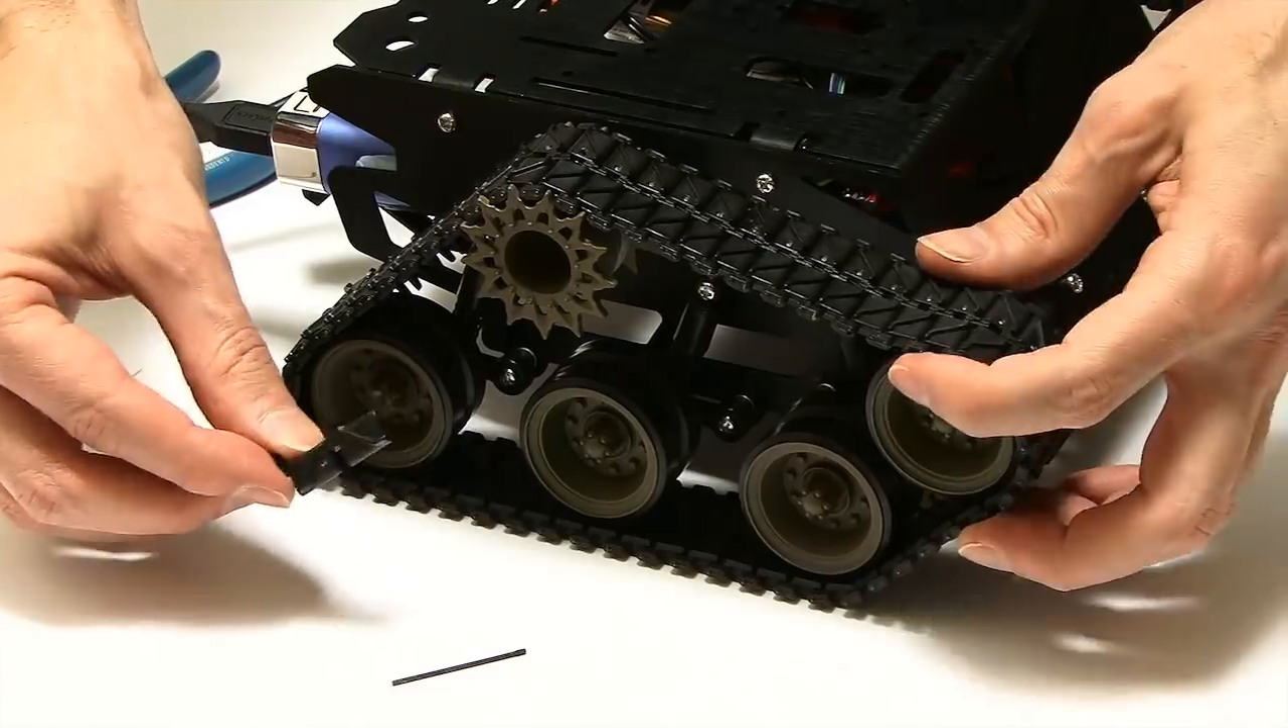This is the final result. Track's back on, much tighter. Just the one link removed, but it's a much better result.